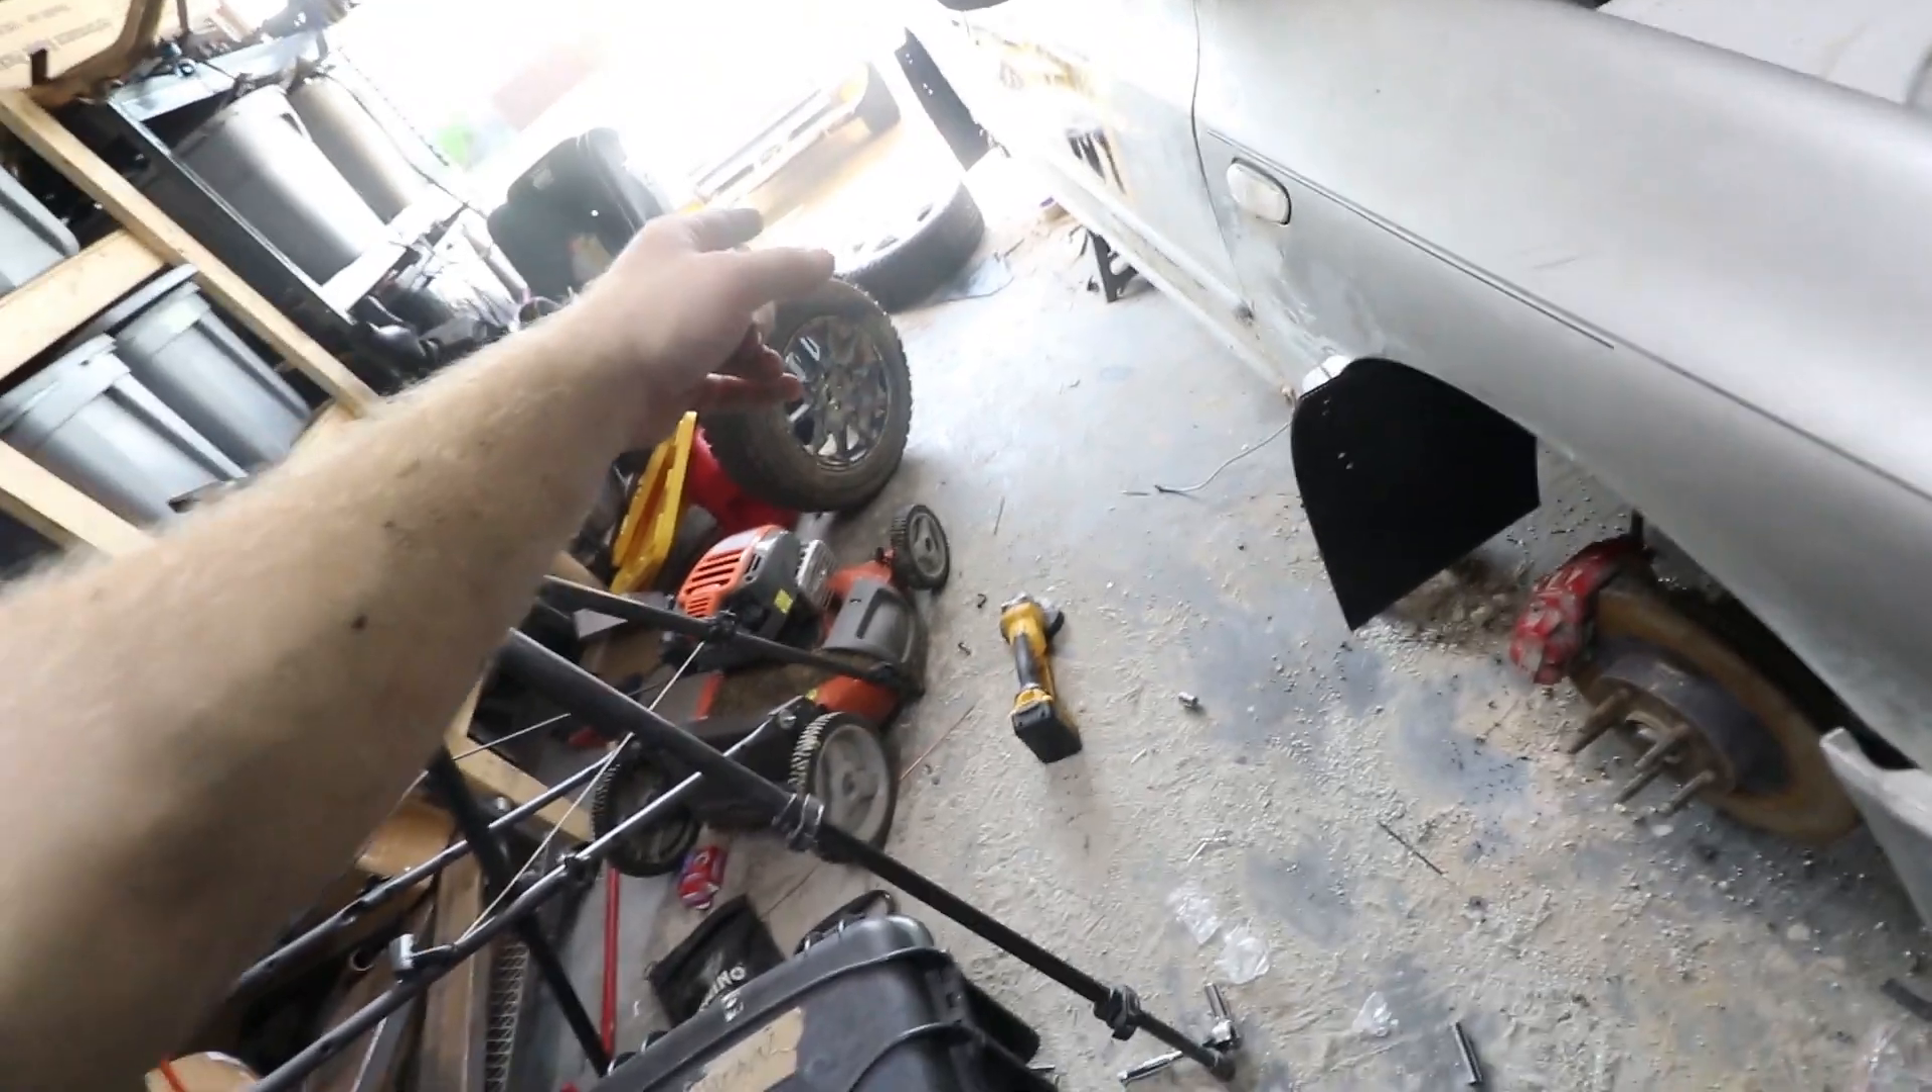Finally the last mud flap is on.